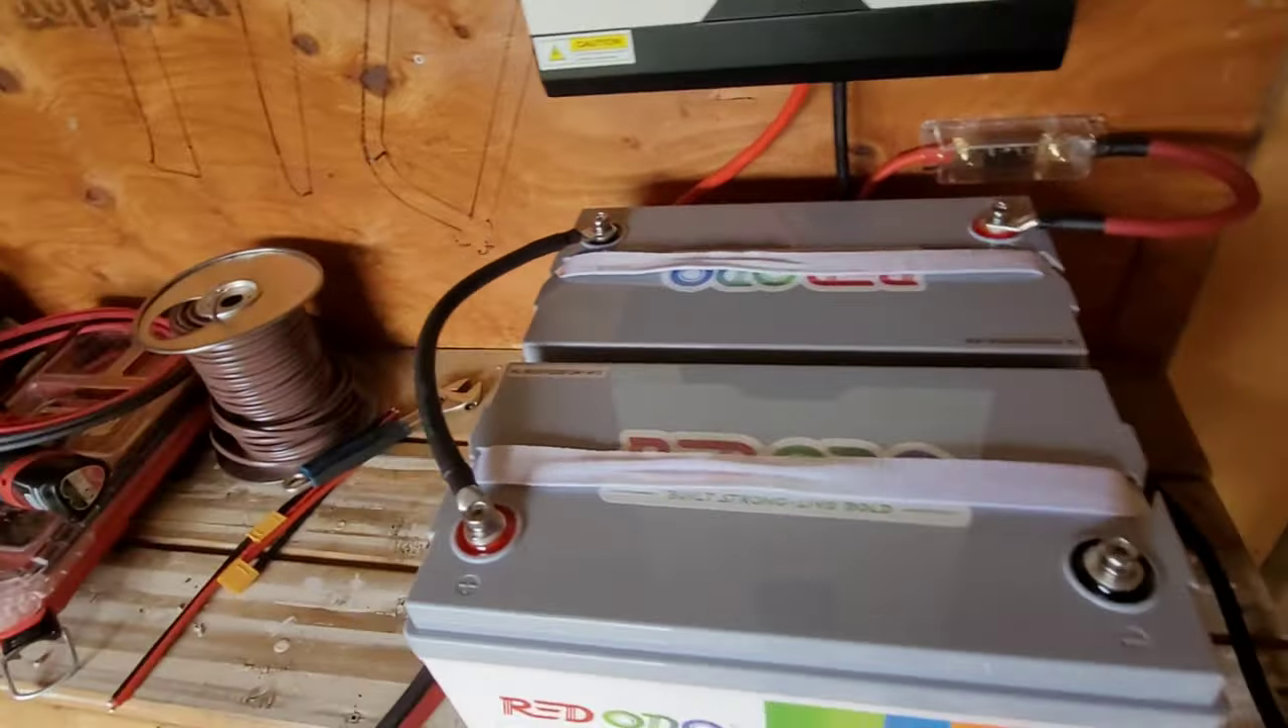I haven't done the negative yet because I don't want the spark.